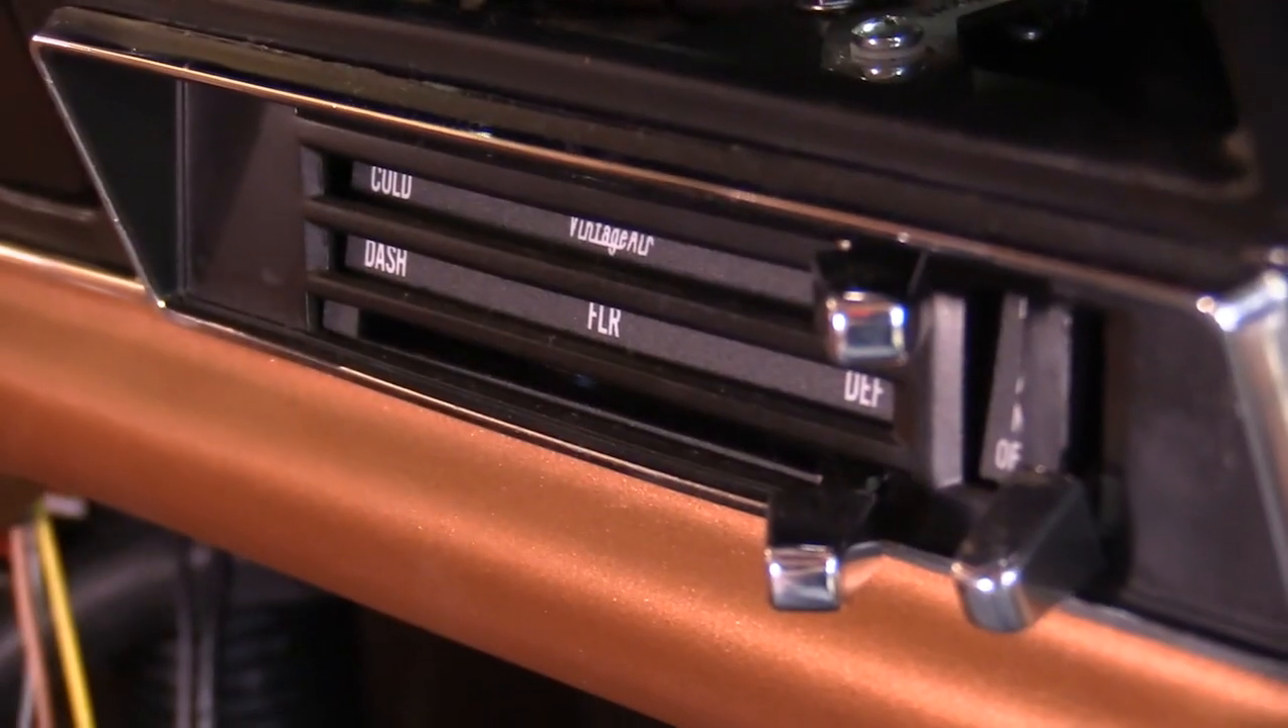That's the AC control put into the F -100.